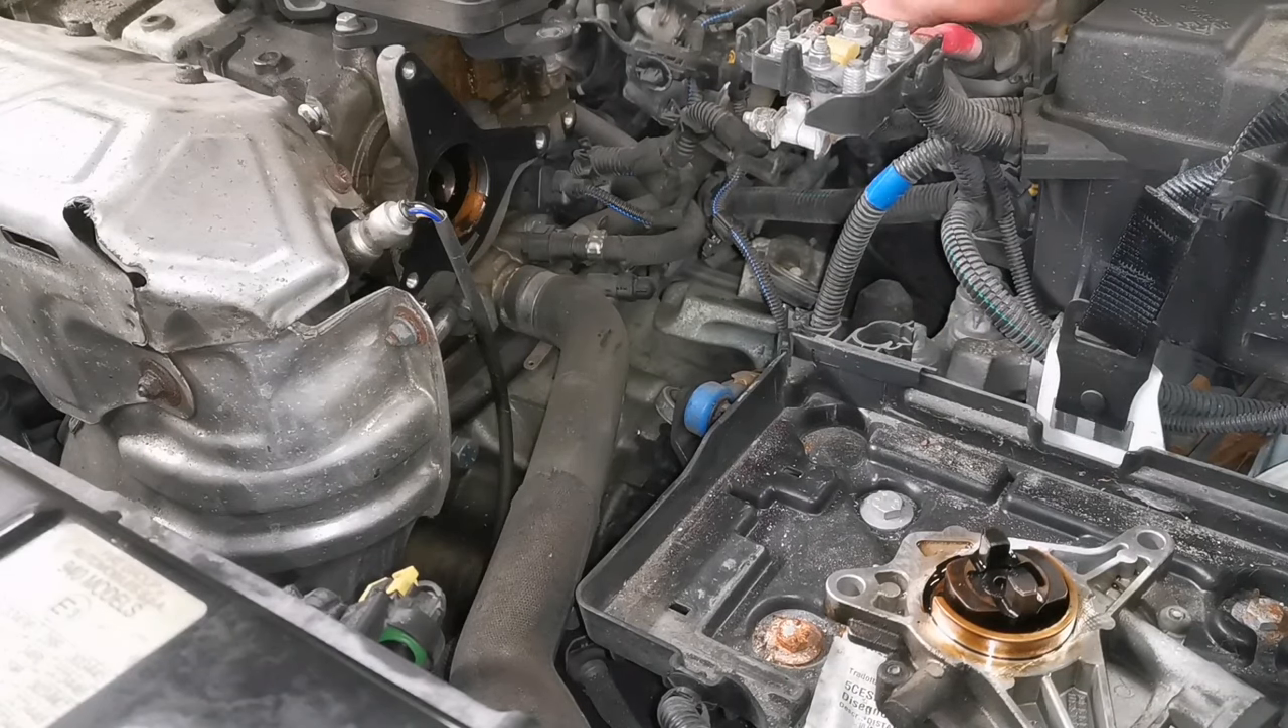Over here on the right hand side of the engine, this is the battery tray. I have the battery removed.